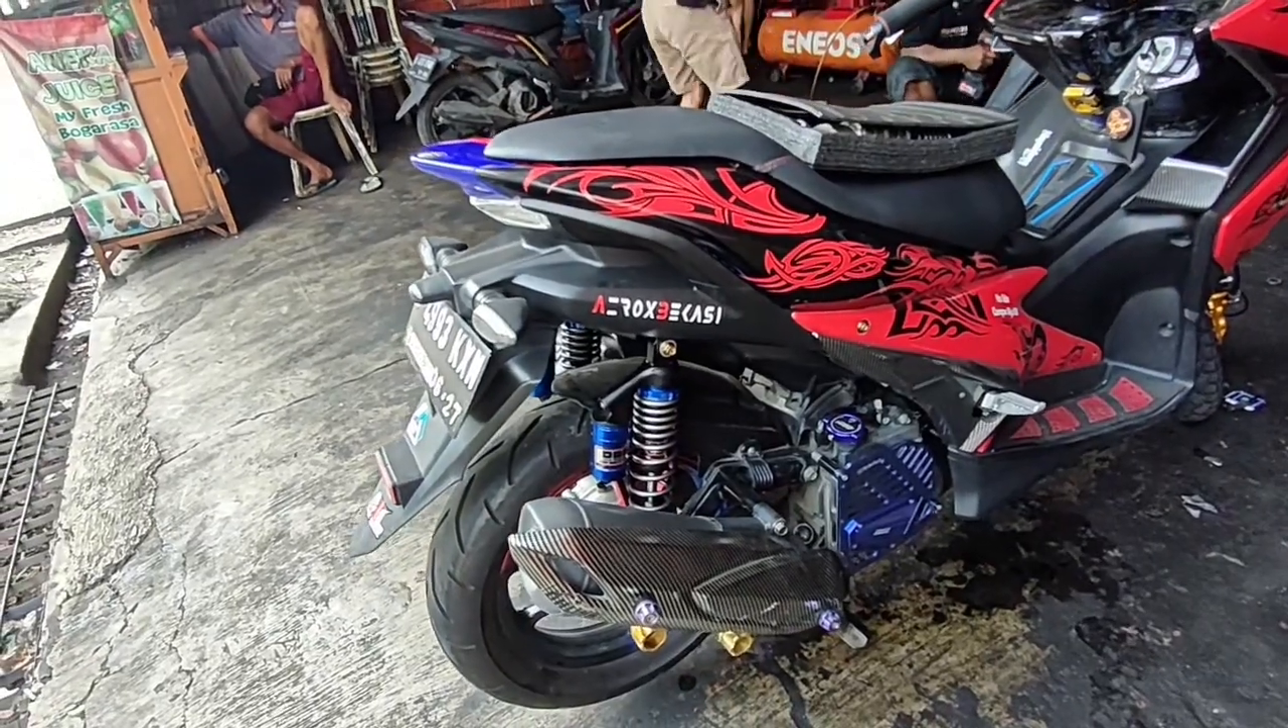Ini udah jadi ya guys udah dipasang shock DBS nya.